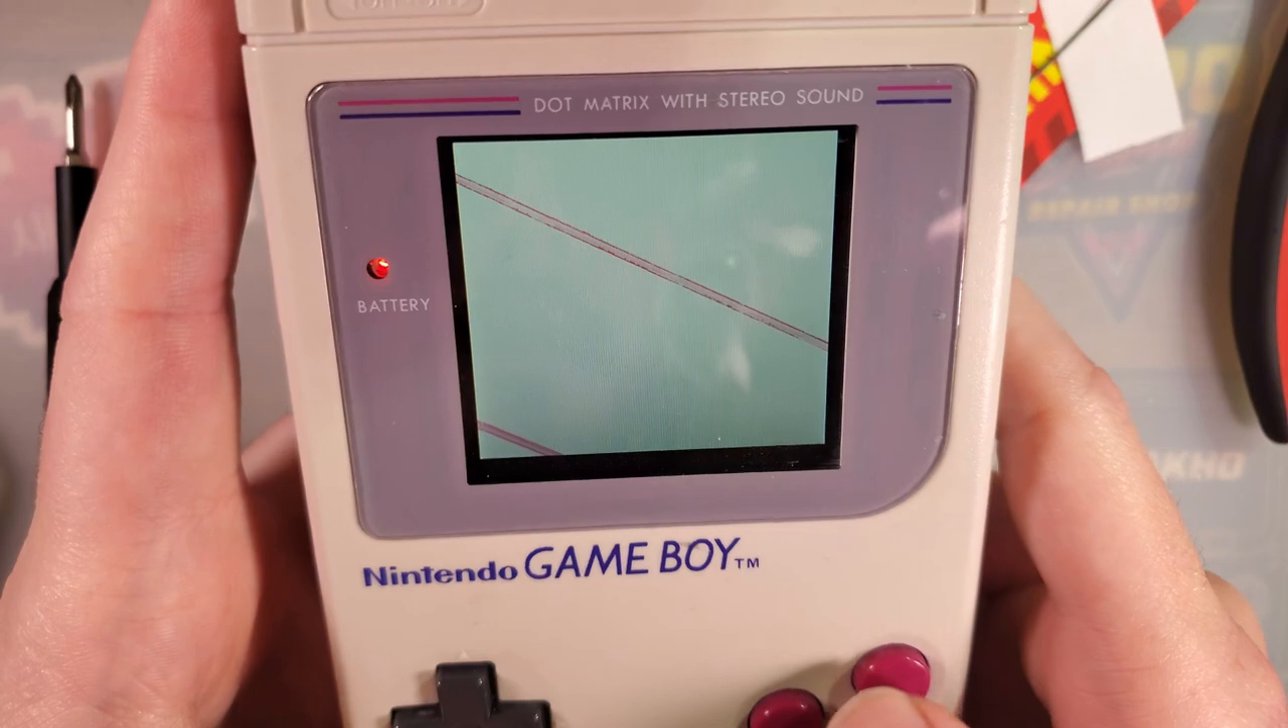So as you can see, the LCD is quite nicely positioned. Better than my previous install at the very least.